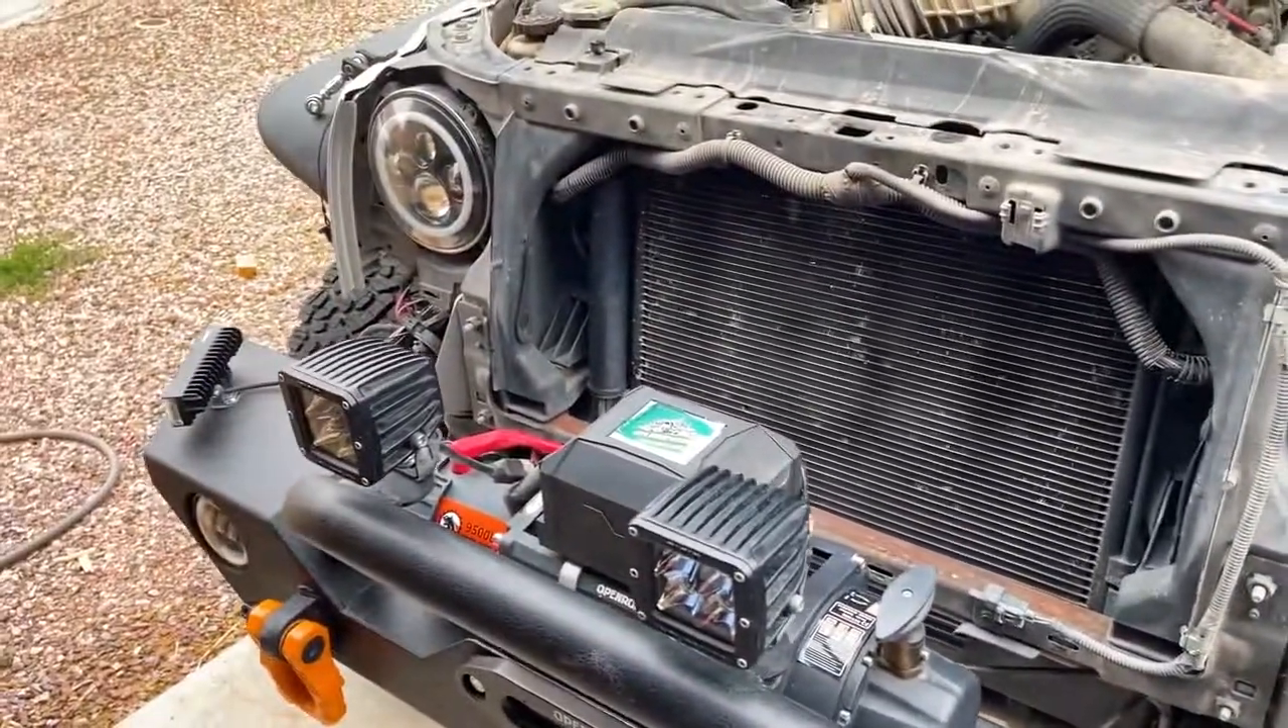Now we've already taken the grill off the Jeep and you've seen that a million times on YouTube so we whip that off.